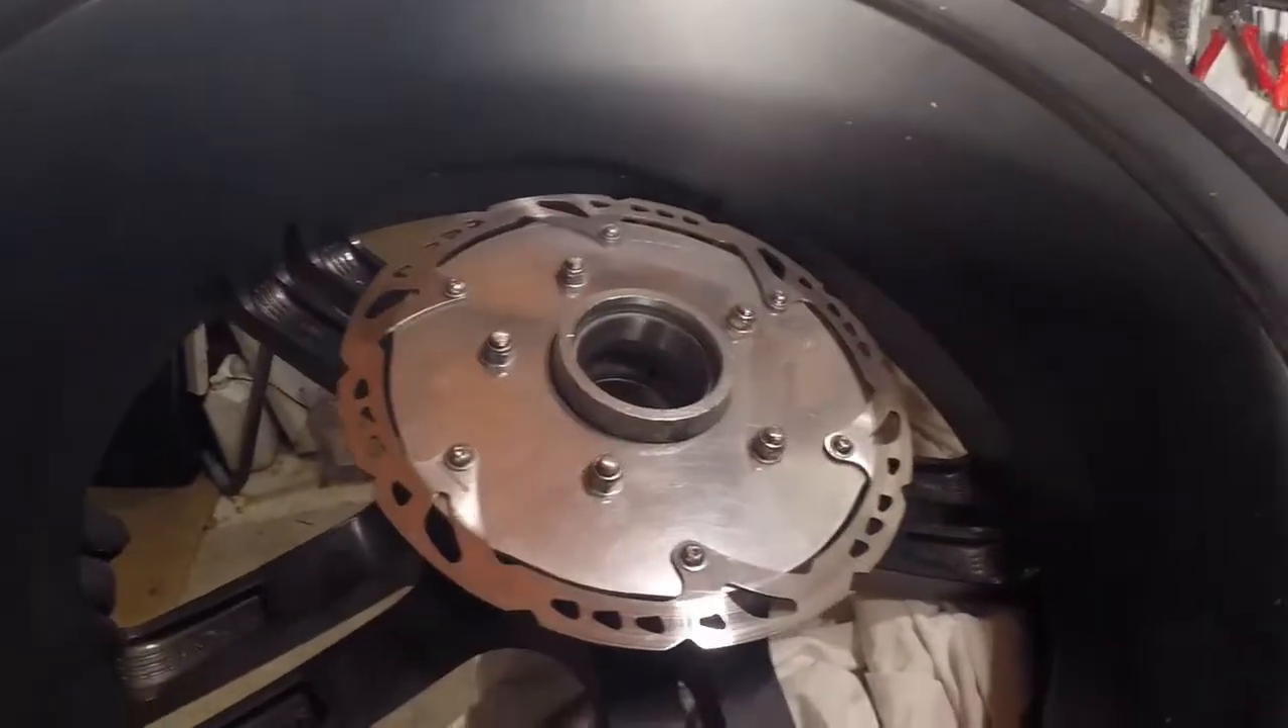There we have the hub and the disc mounted on the wheel.